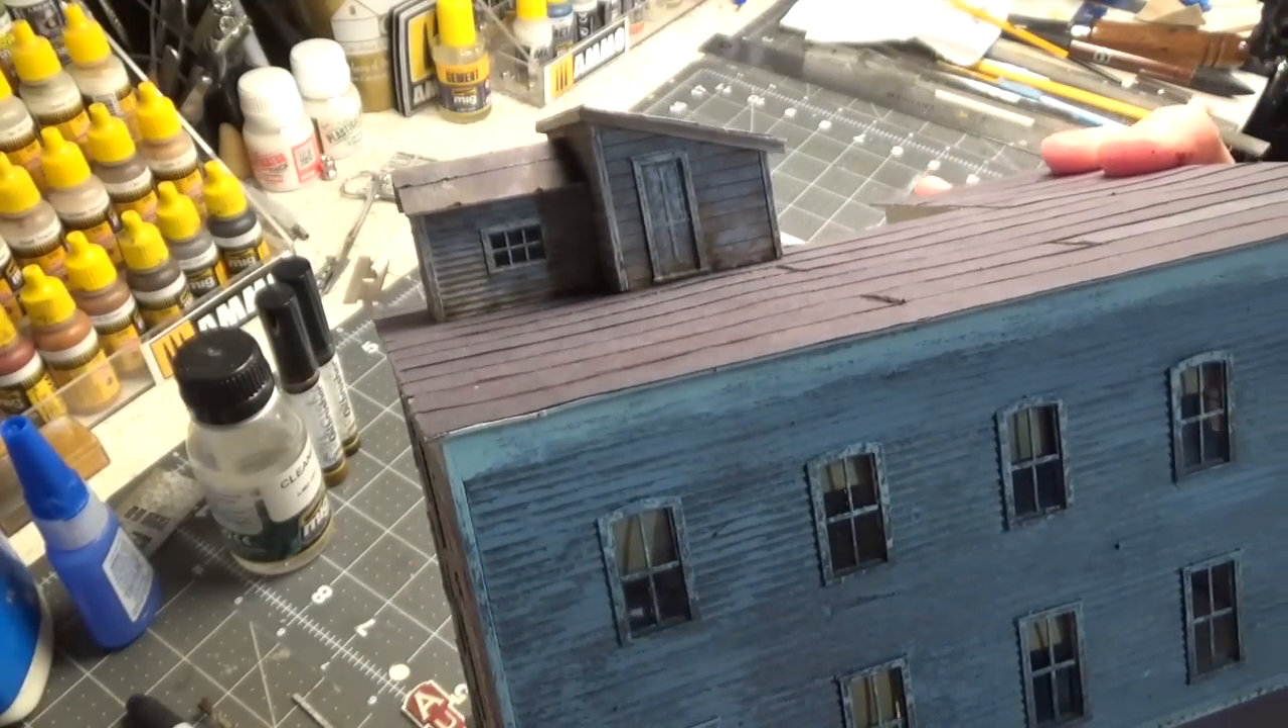Okay, so I finished the tar paper on the roof and then I also finished the little structures.